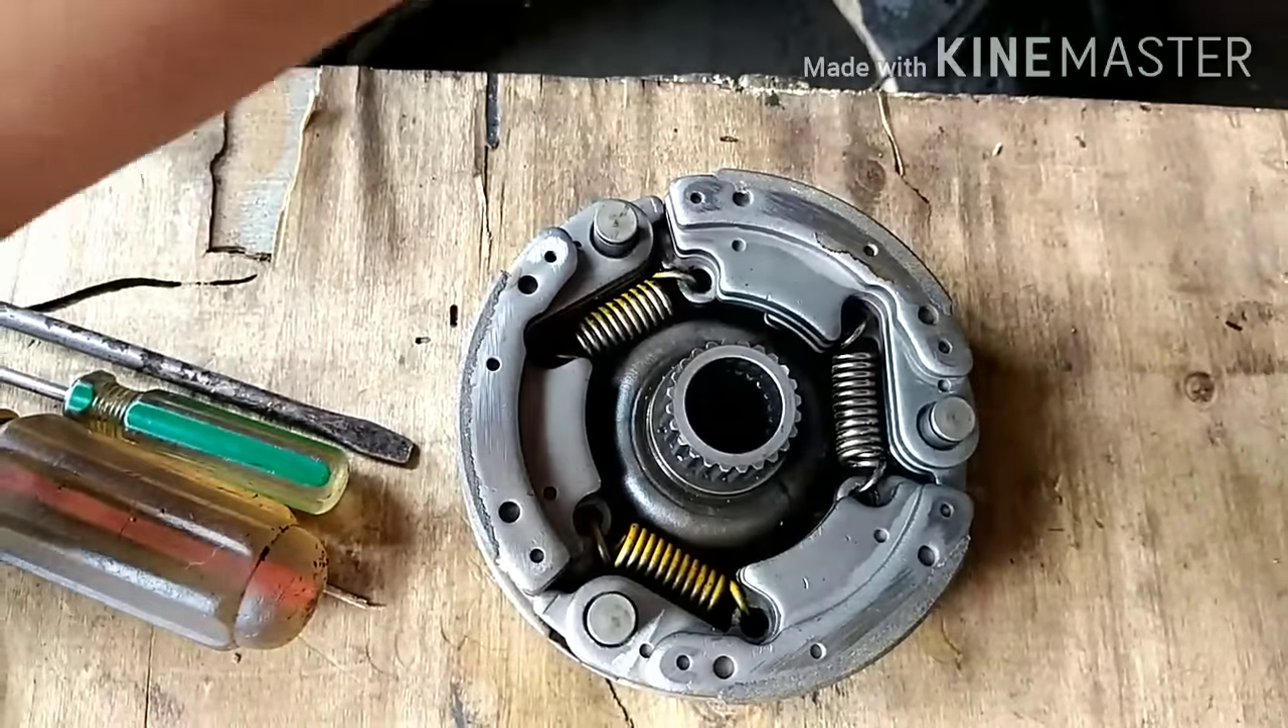Nakabit na natin yung 3 klatsyo so ito yung klats spring natin.